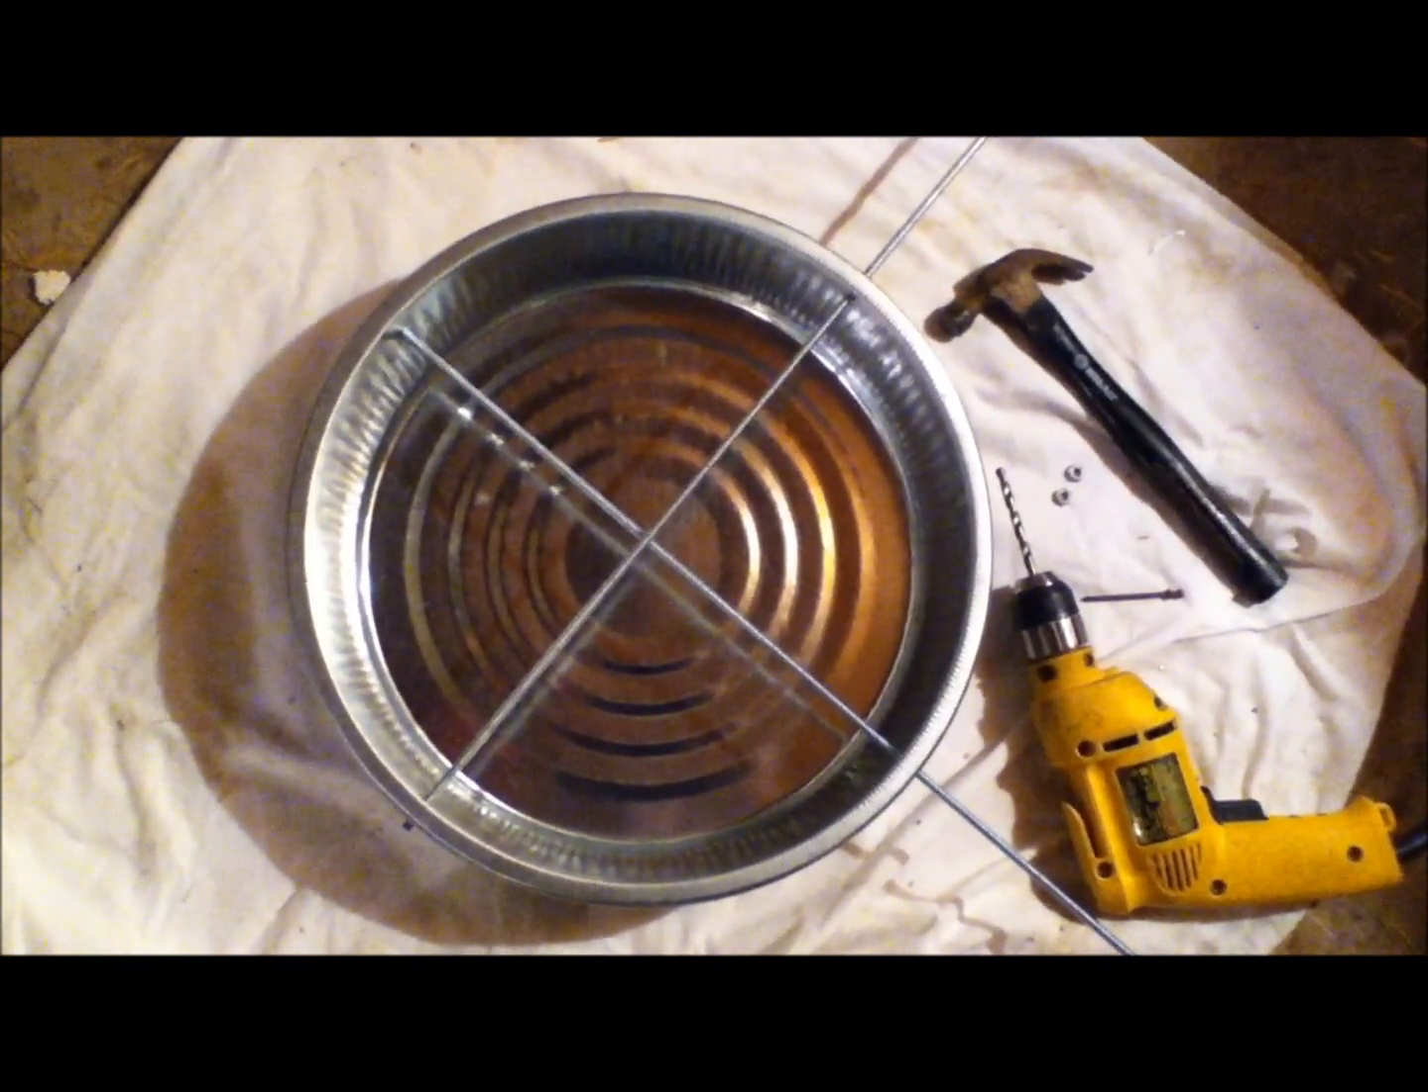Alright, I have the threaded rods through the bottom part, the 16 inch pan.